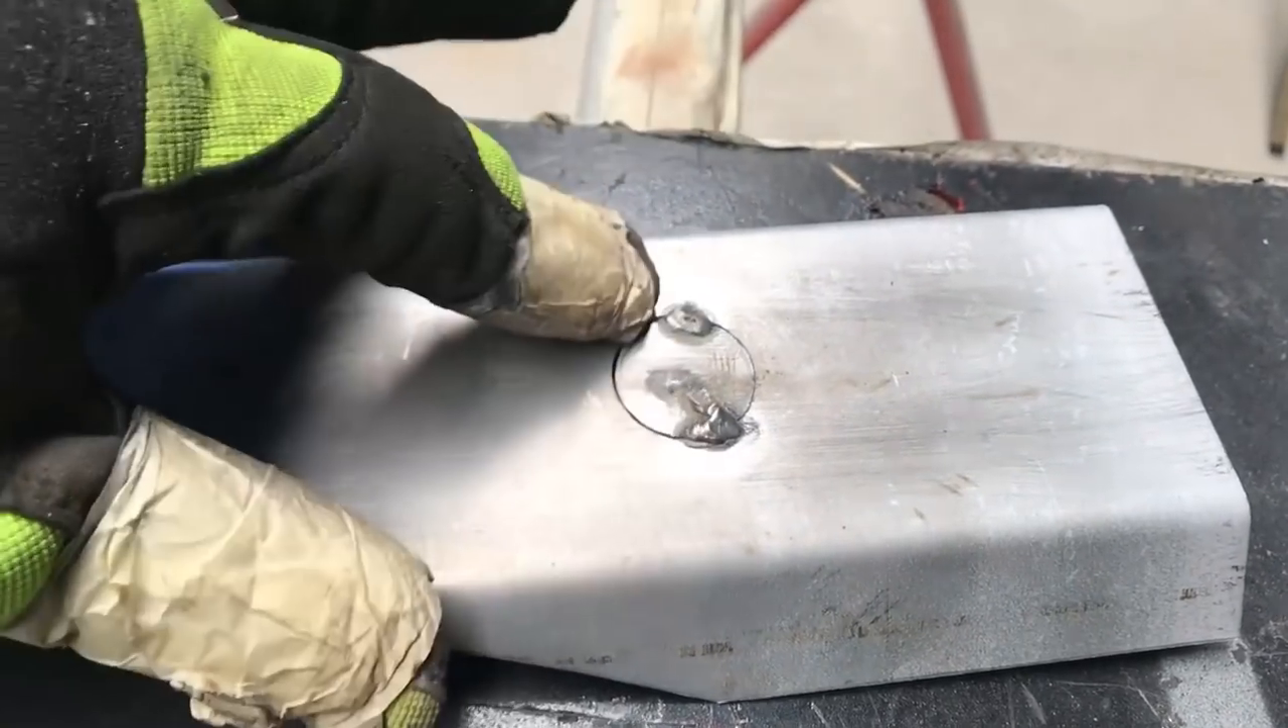So I've done the two tacks opposite each other.